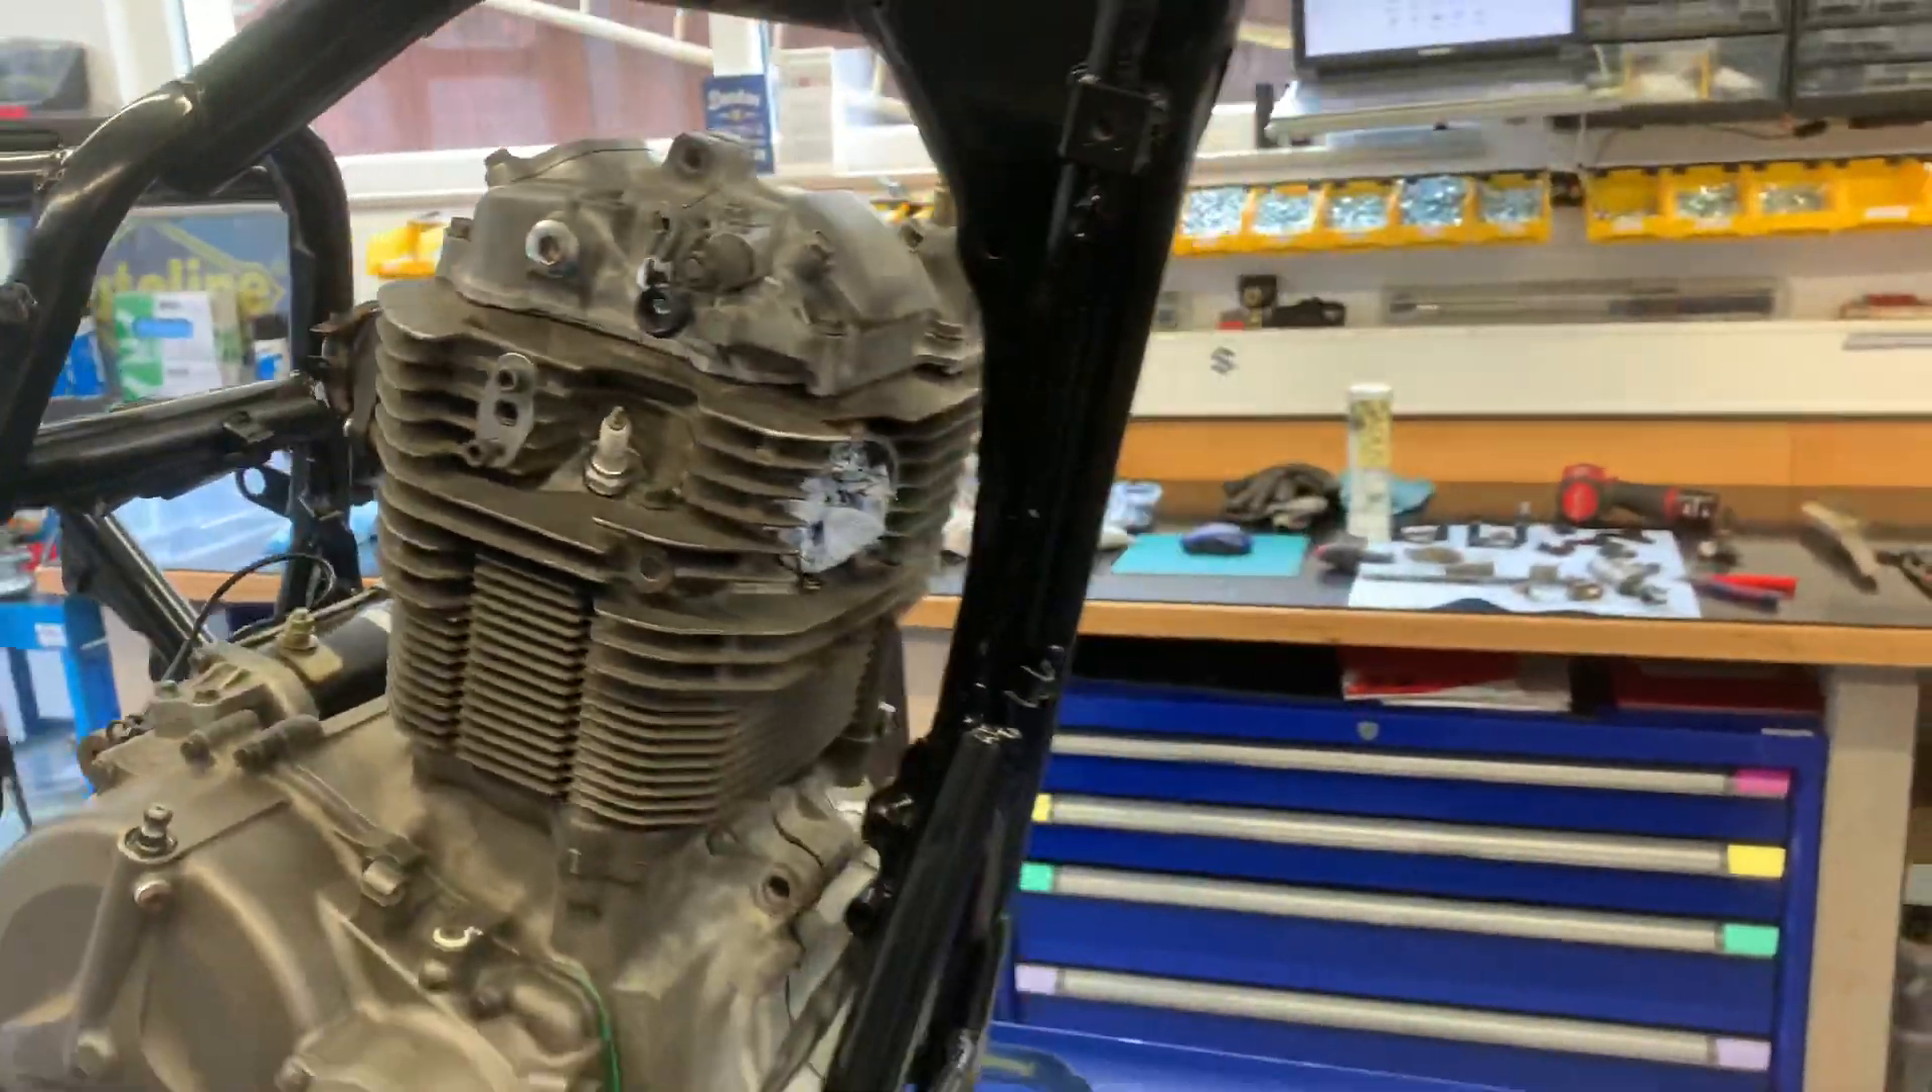Motor und rahmen sind schon mal verheiratet das ist gut.